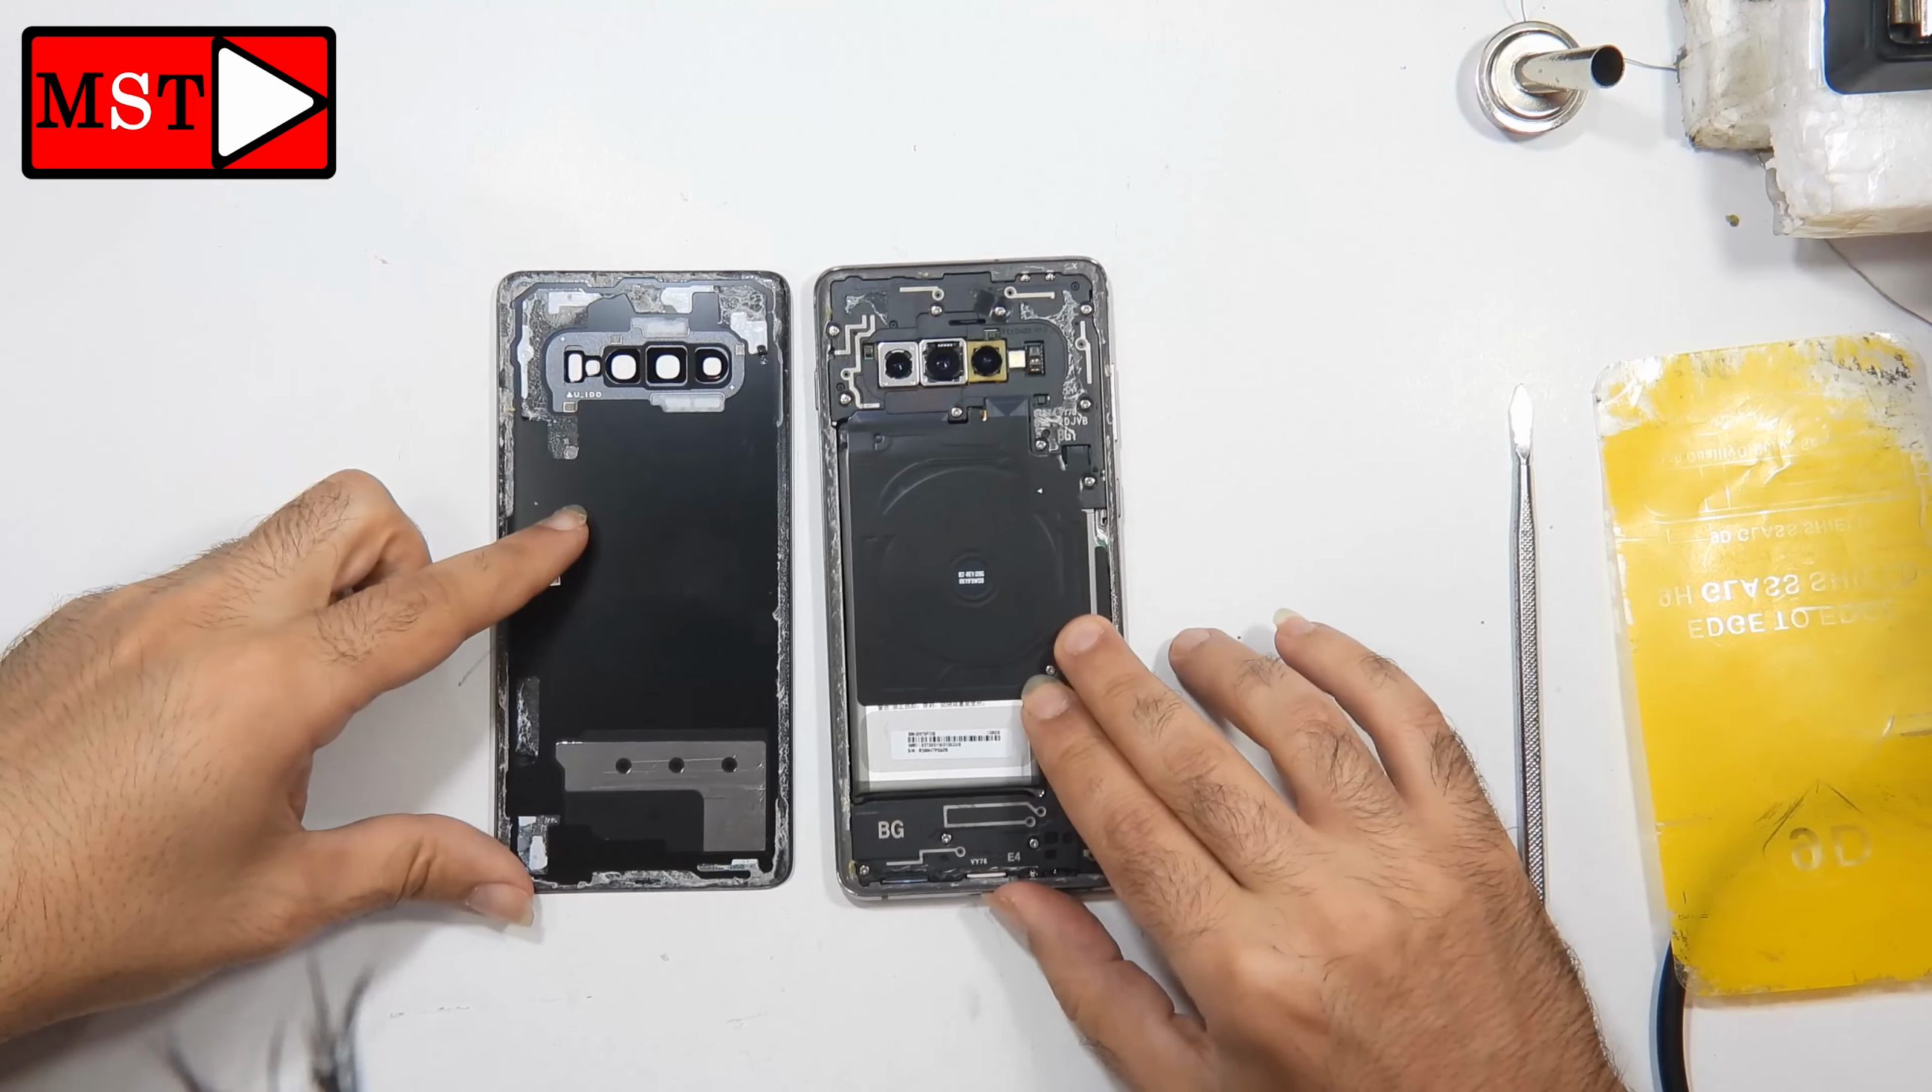Okay, the back has been removed.